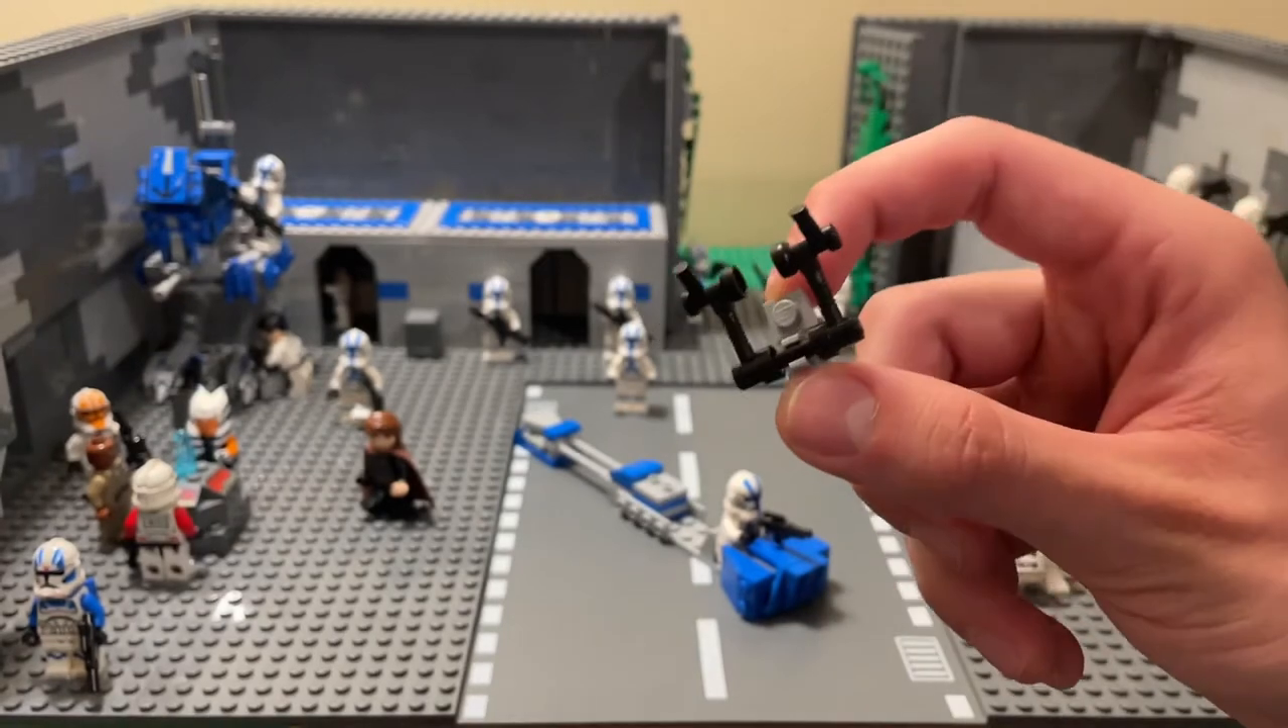So I've already put together the handlebar parts.